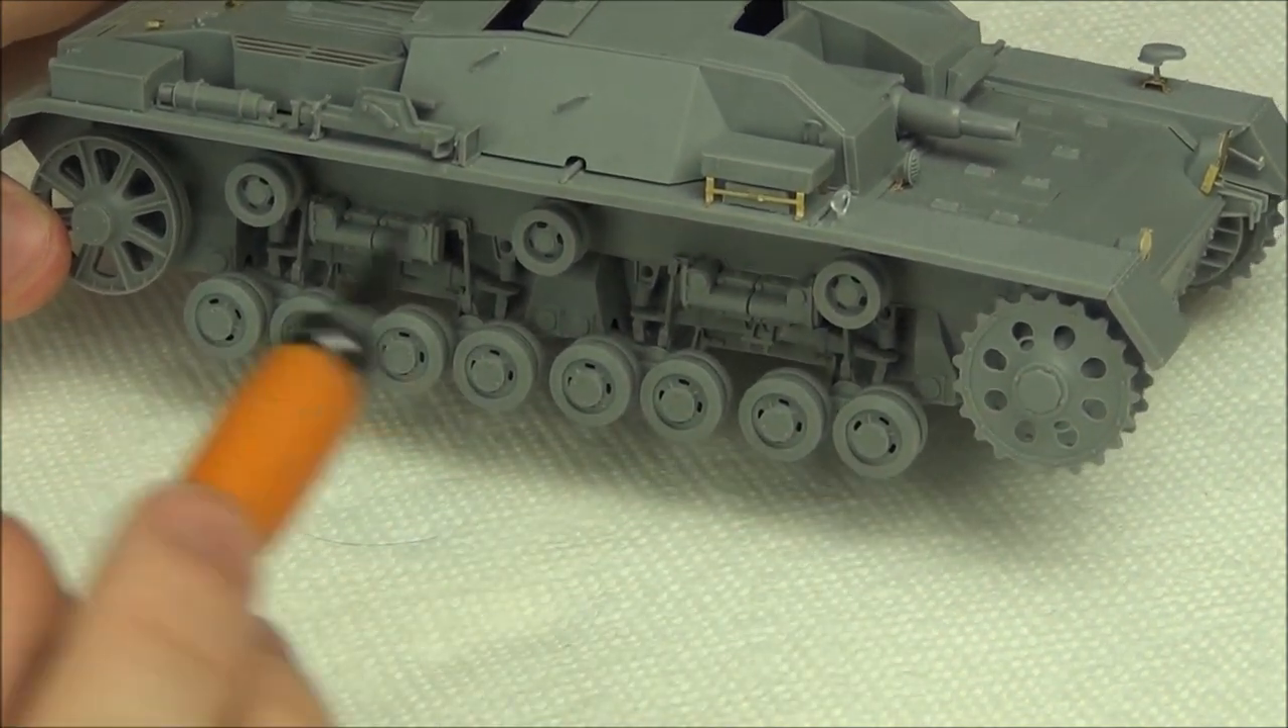So yeah, the wheels are all glued on but I don't really mind it.